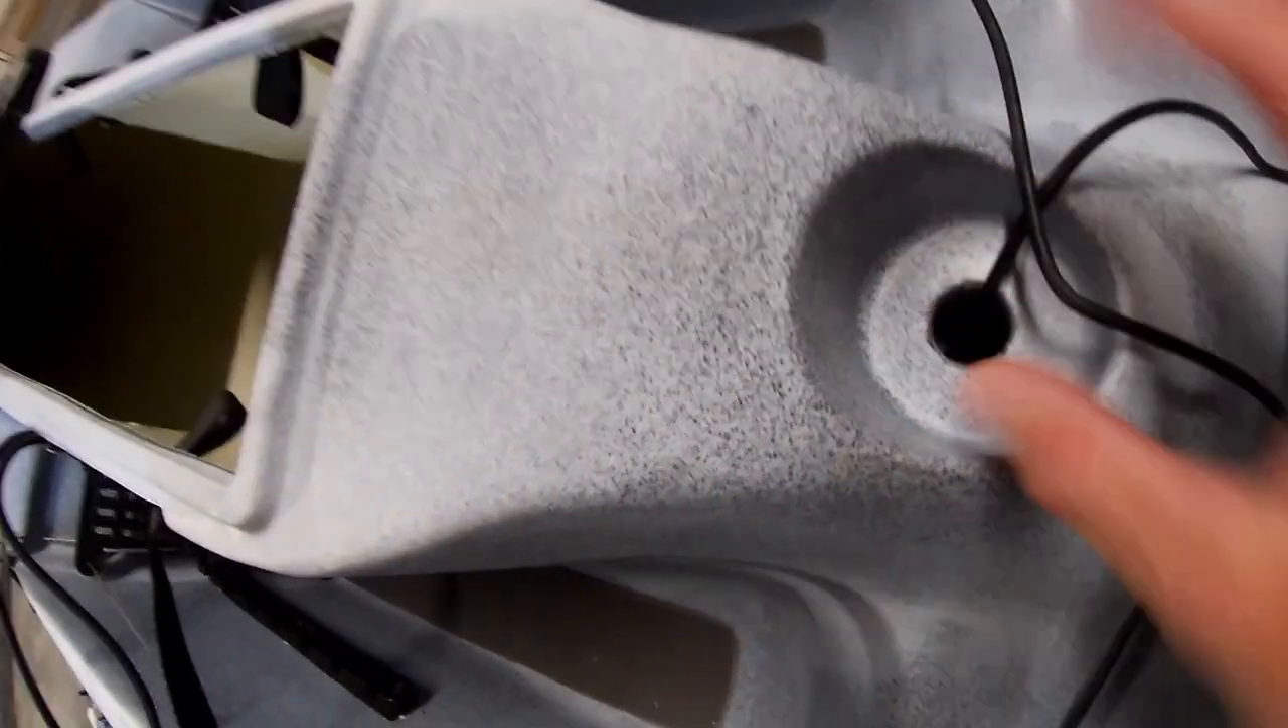Once your cable's through right there's still the hole.